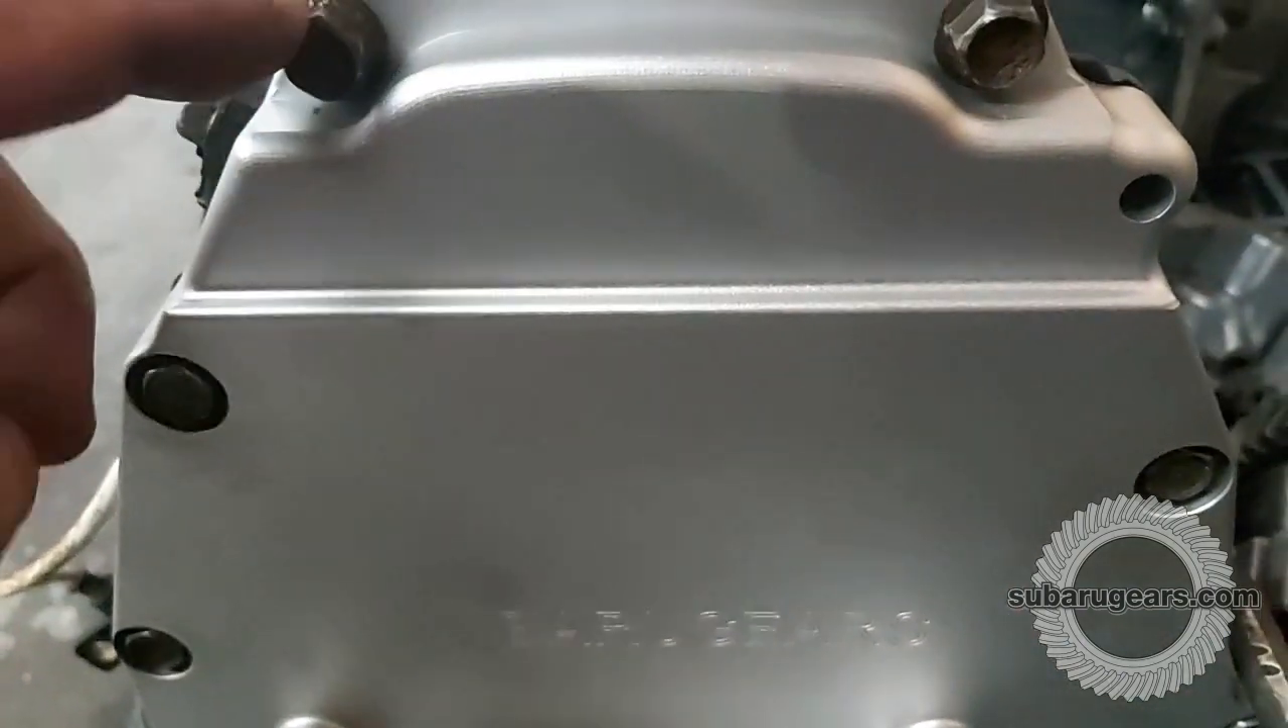And it's time to put some gasket glue on the gasket and put the rear cover on. Okay the rear cover is on now using the original short bolts and long bolts.